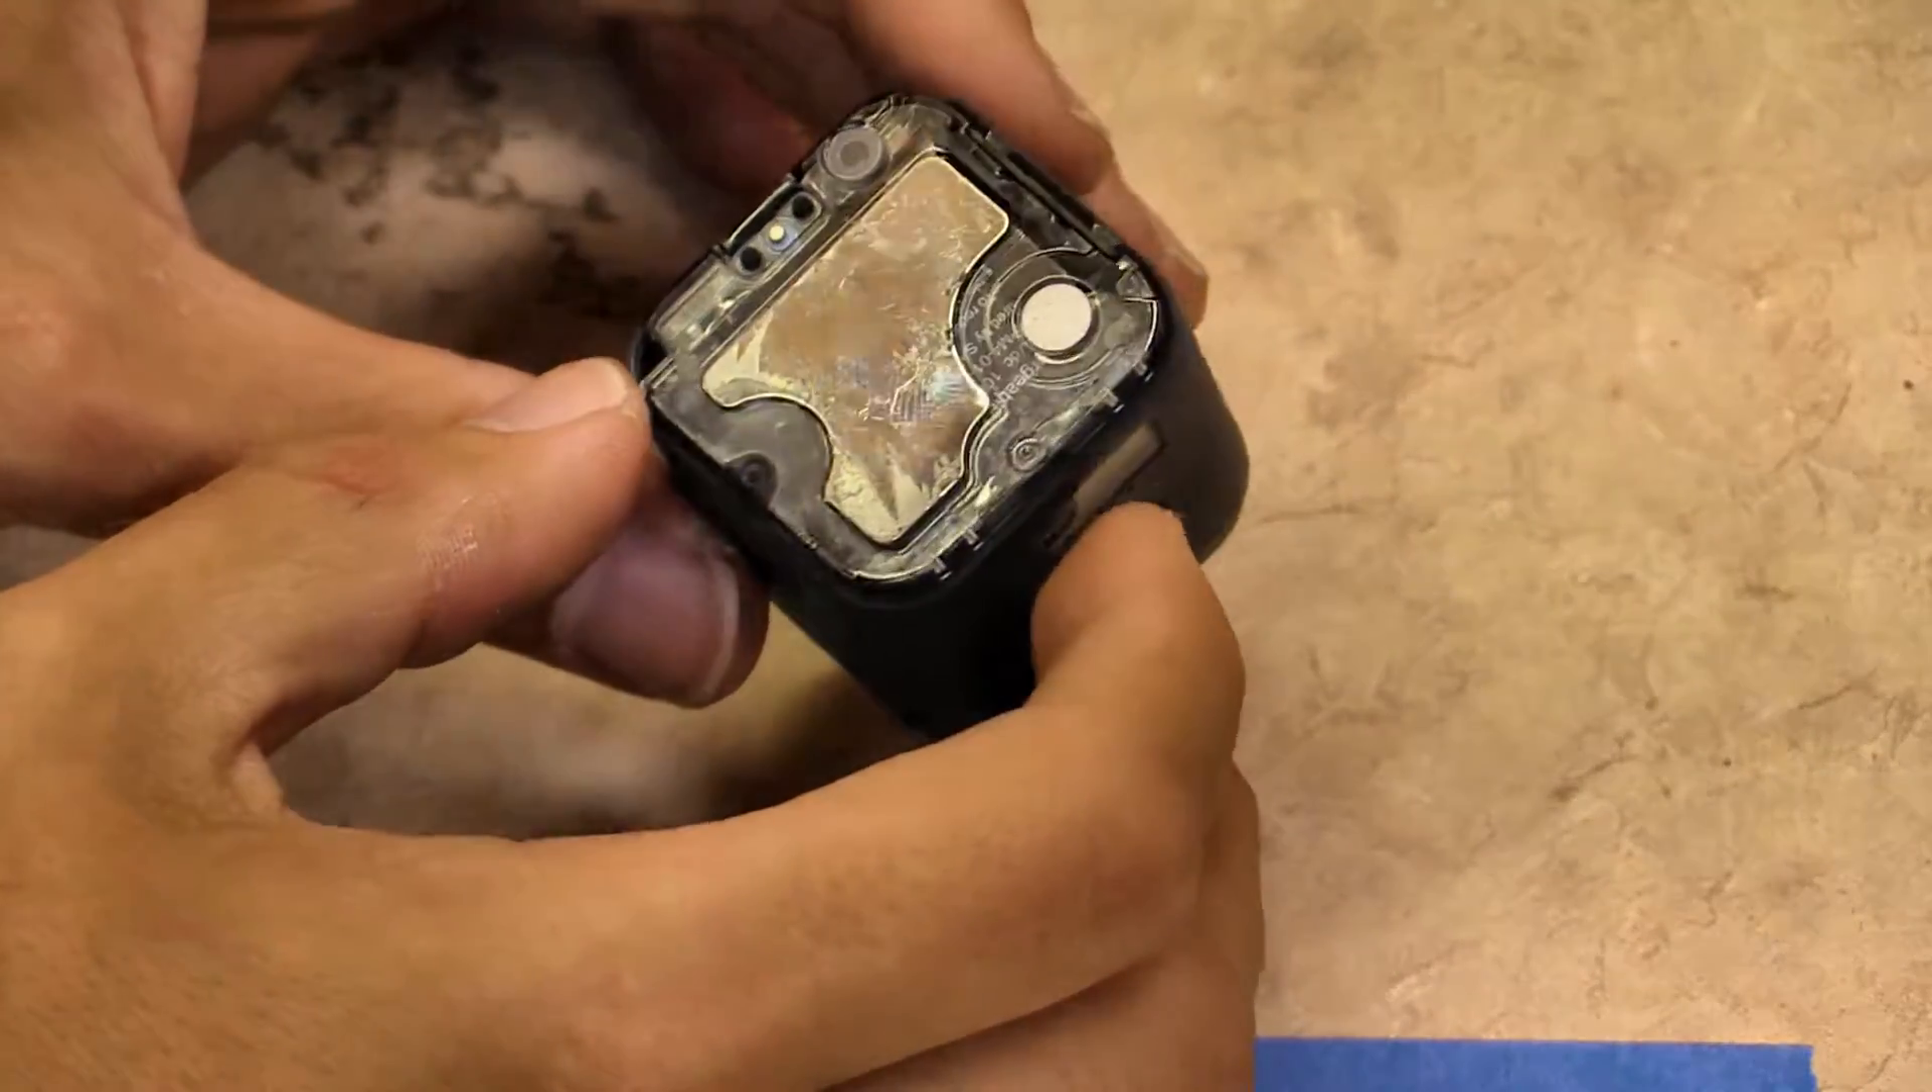Now this little guy is missing the back cover, so I guess maybe it popped off in the crash.